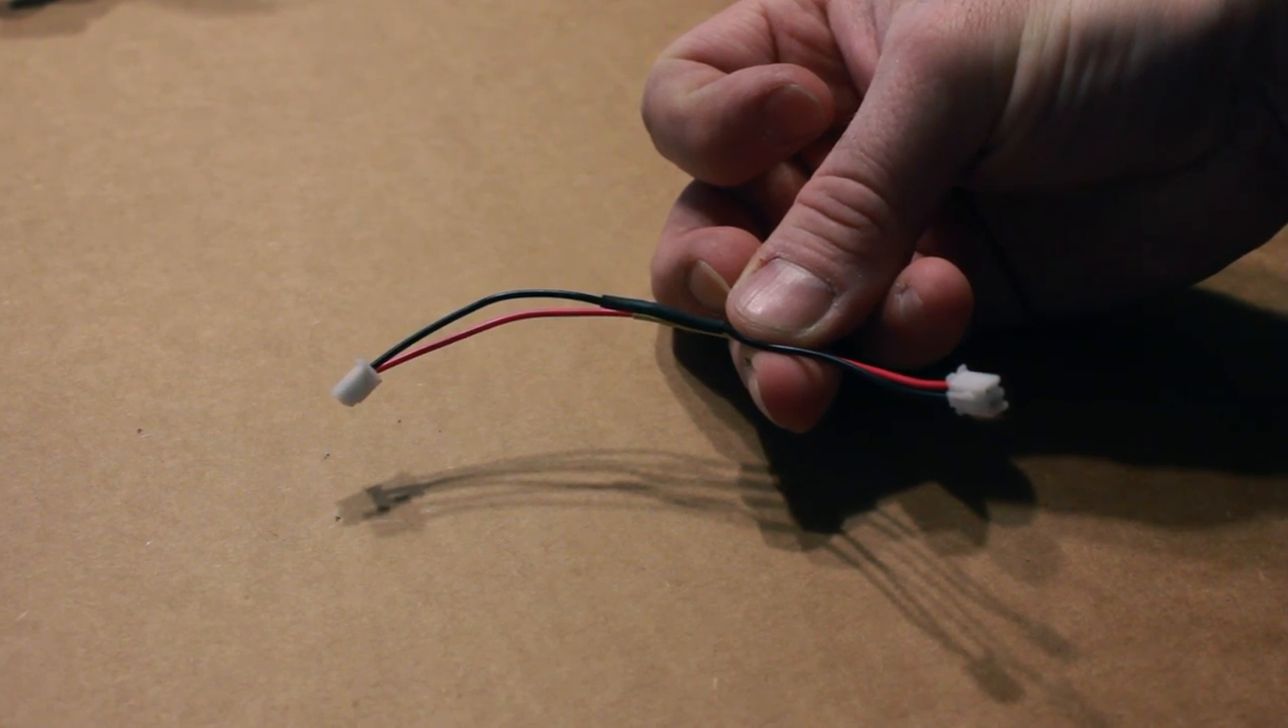And I've made these extension cables here to plug in from main board that comes with the model kit to go over and power my board.